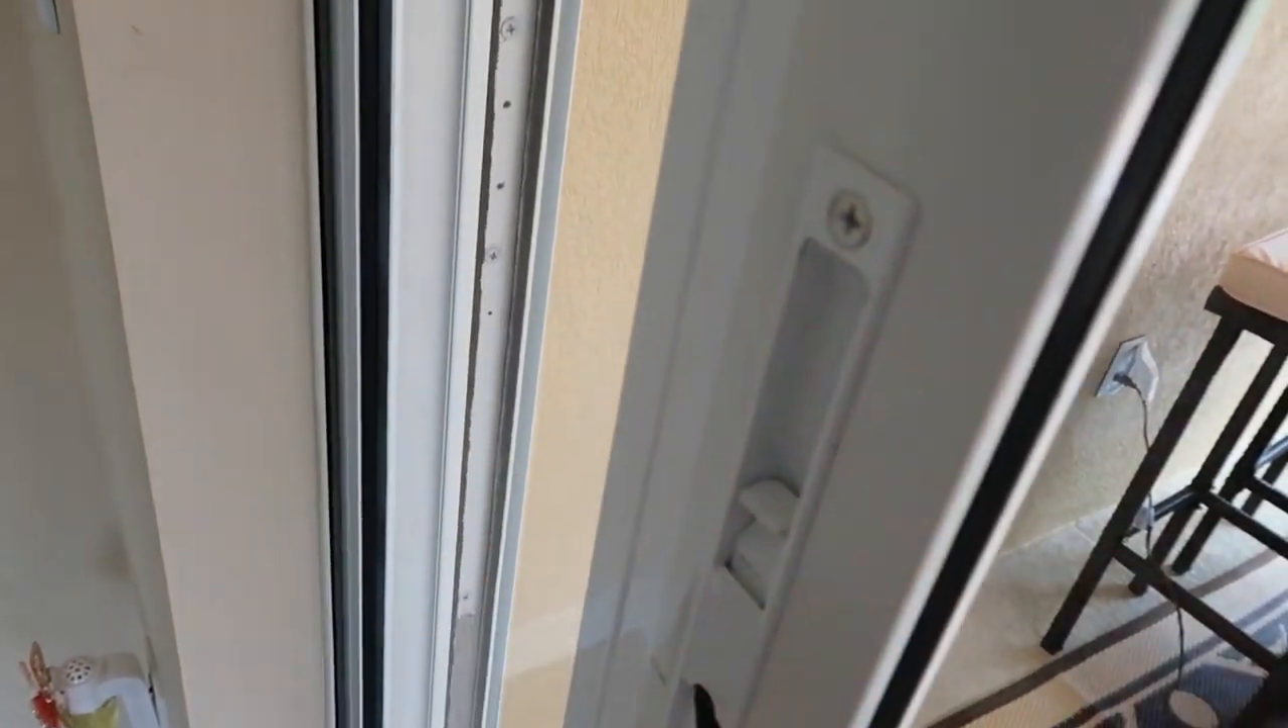Latch is in place.